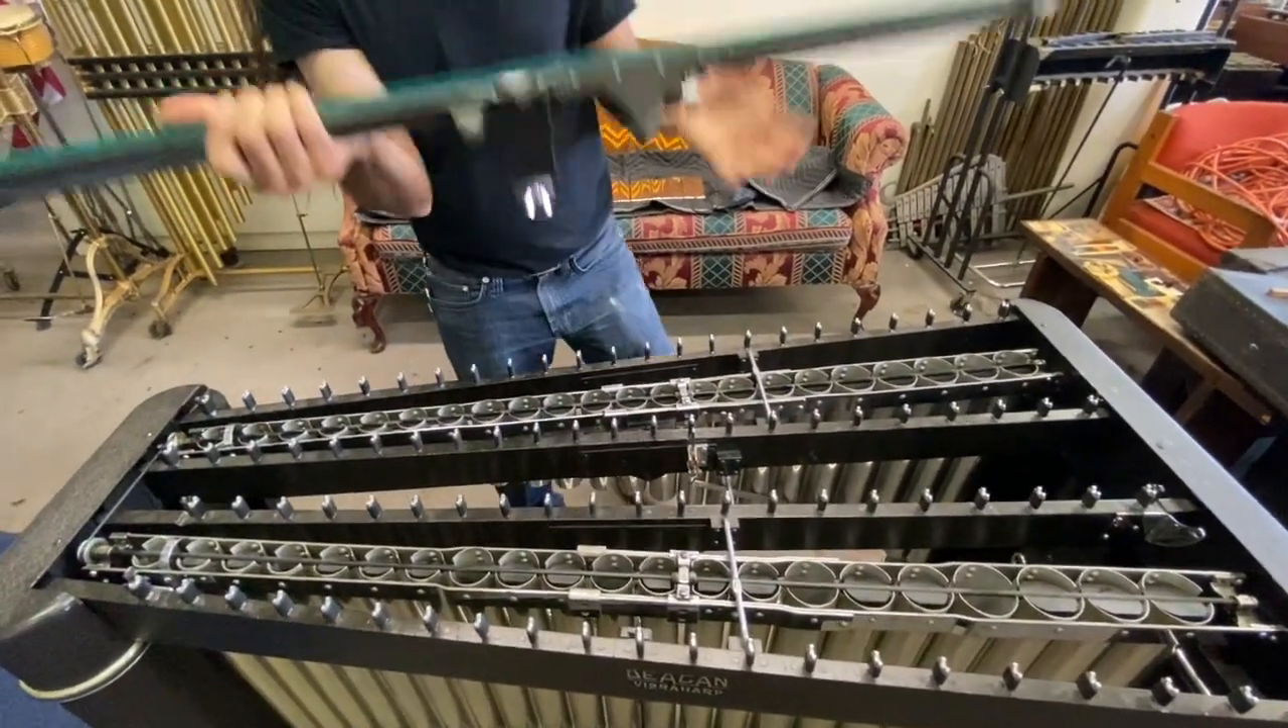So, now you have the whole frame ready to go assembled.